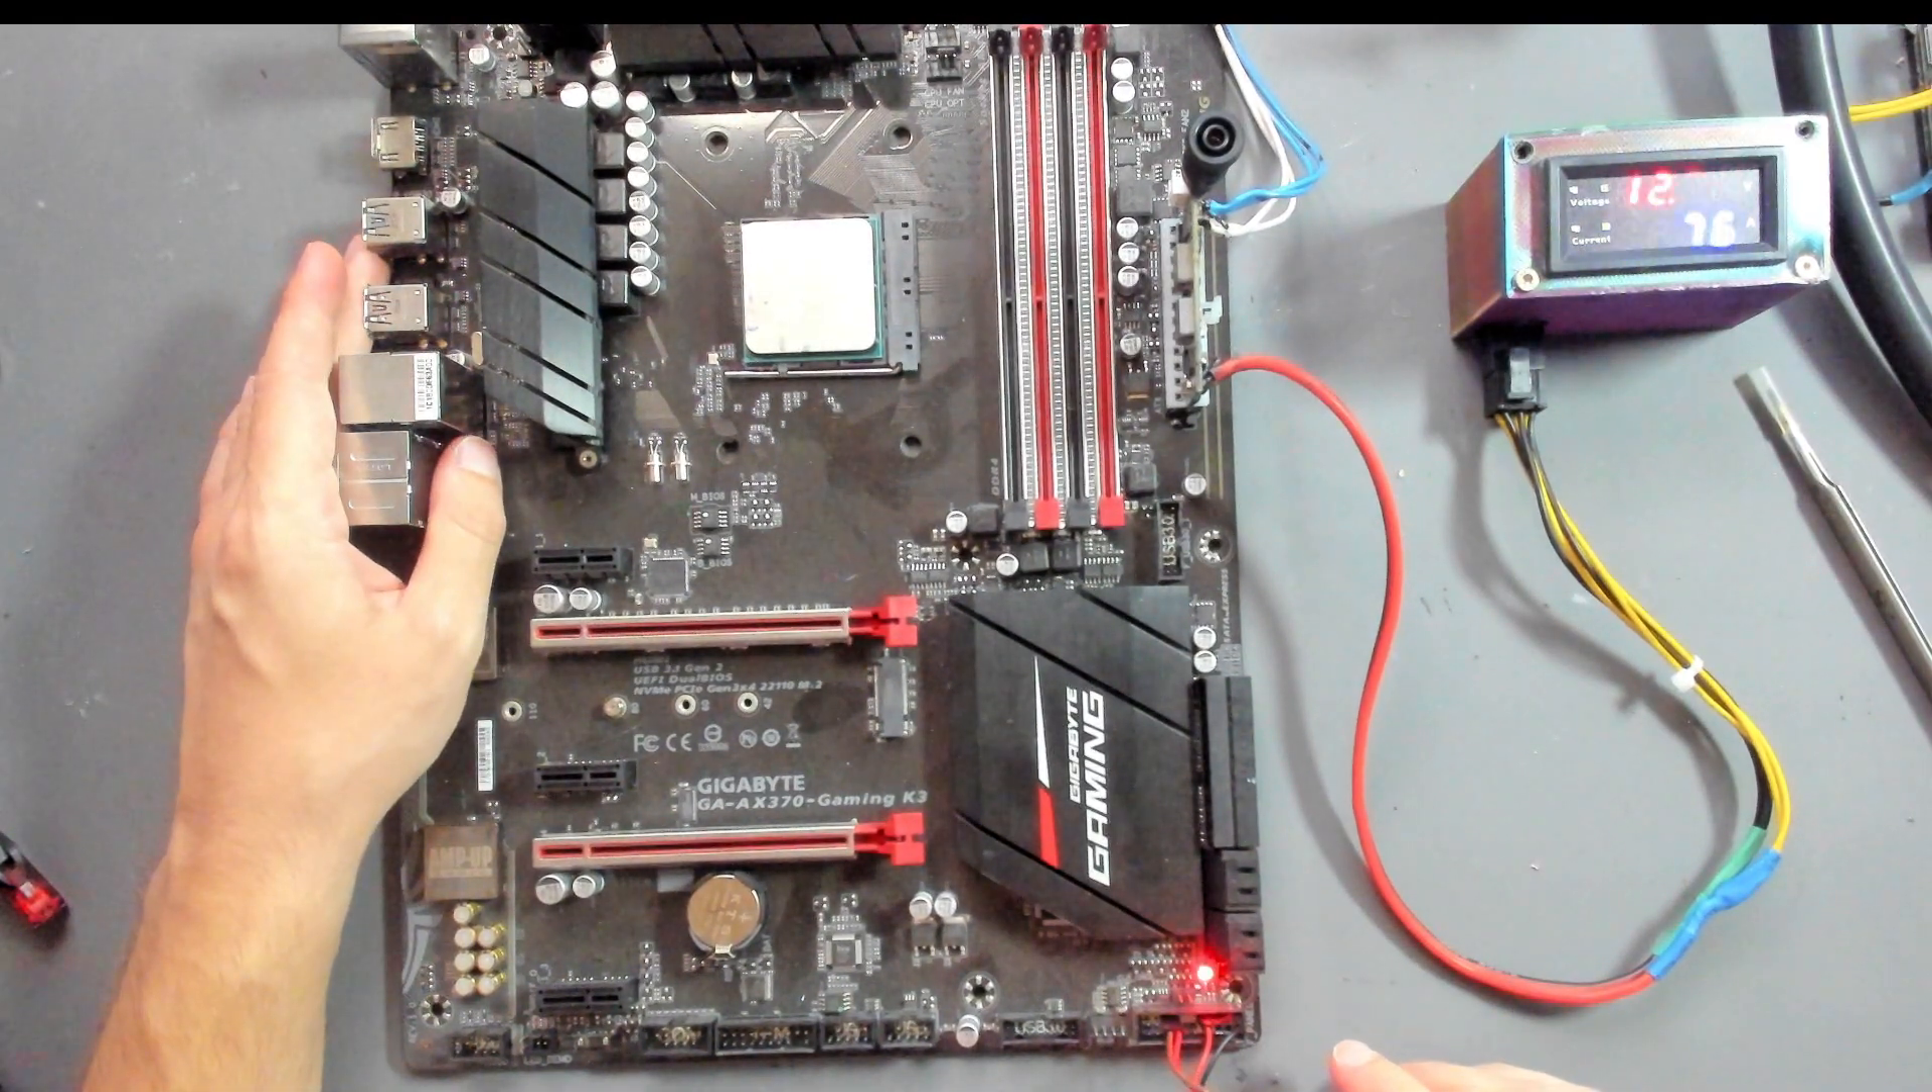I didn't put ram in here because i didn't expect it to go this far.